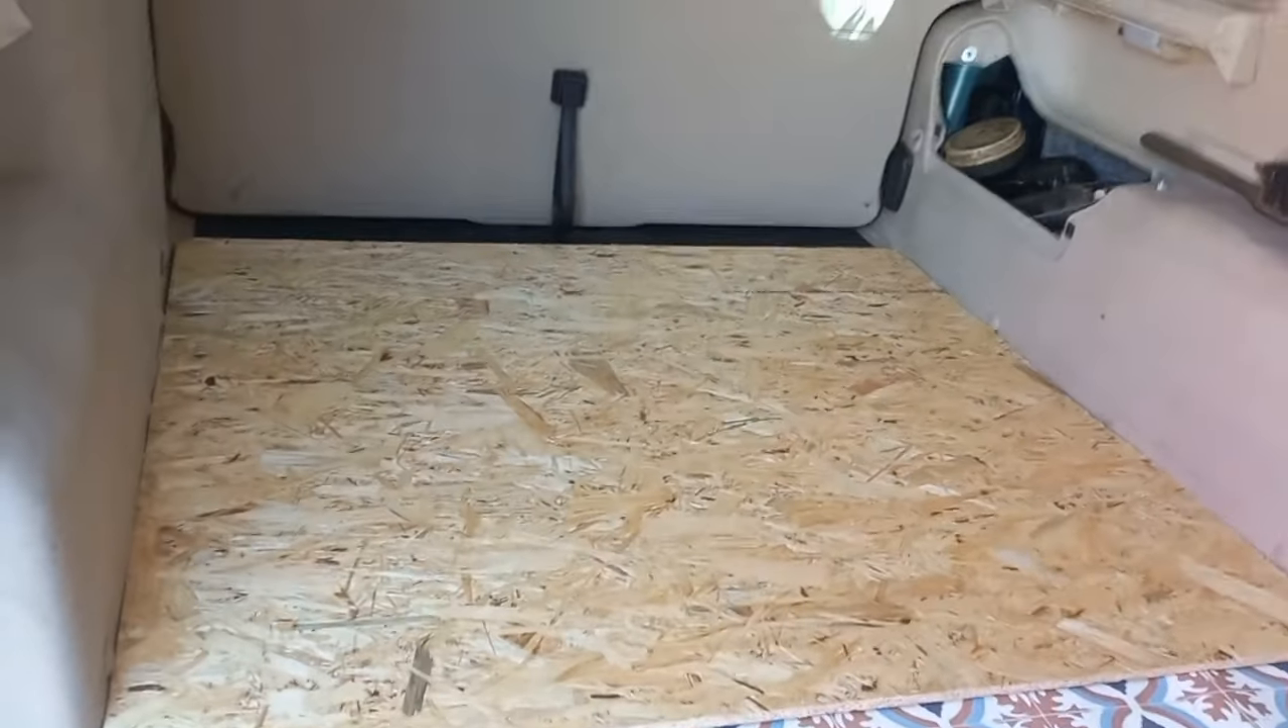No i pierwsza płyta siedzi, tam przy nadkolu trochę rzeźby było, ale jakoś się udało to spasować.